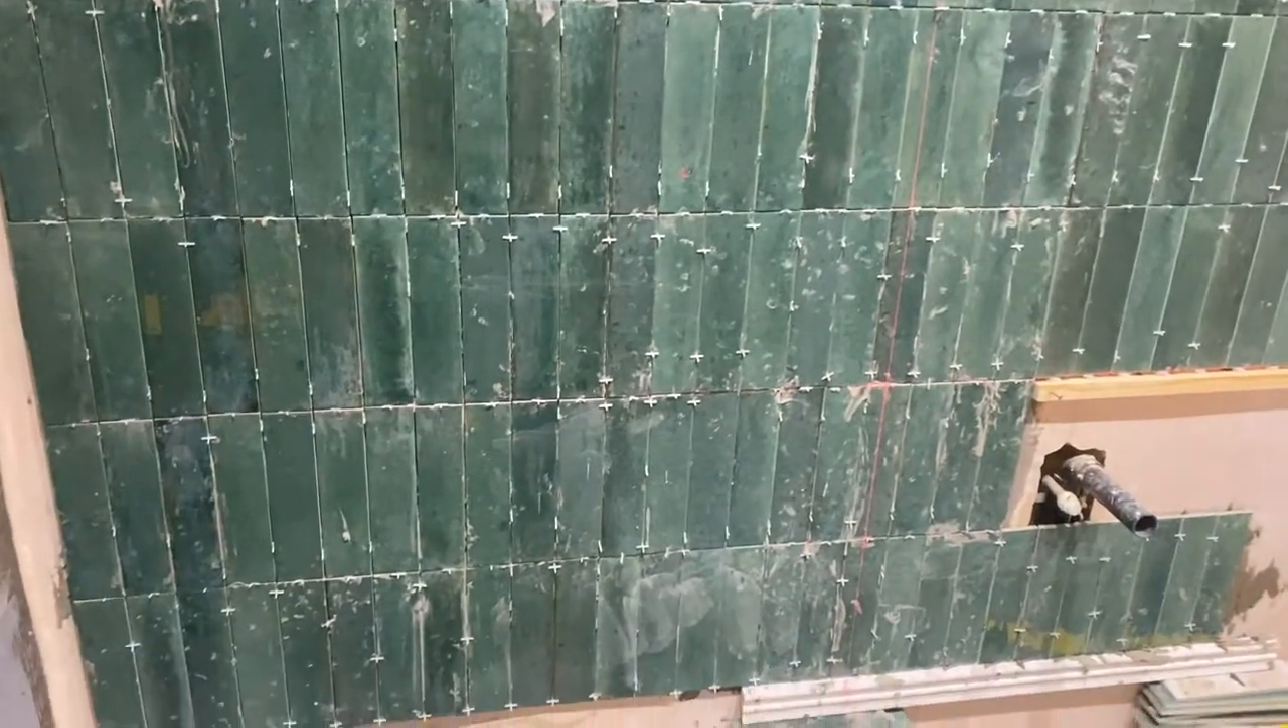I've almost finished this wall which is getting tiled completely.